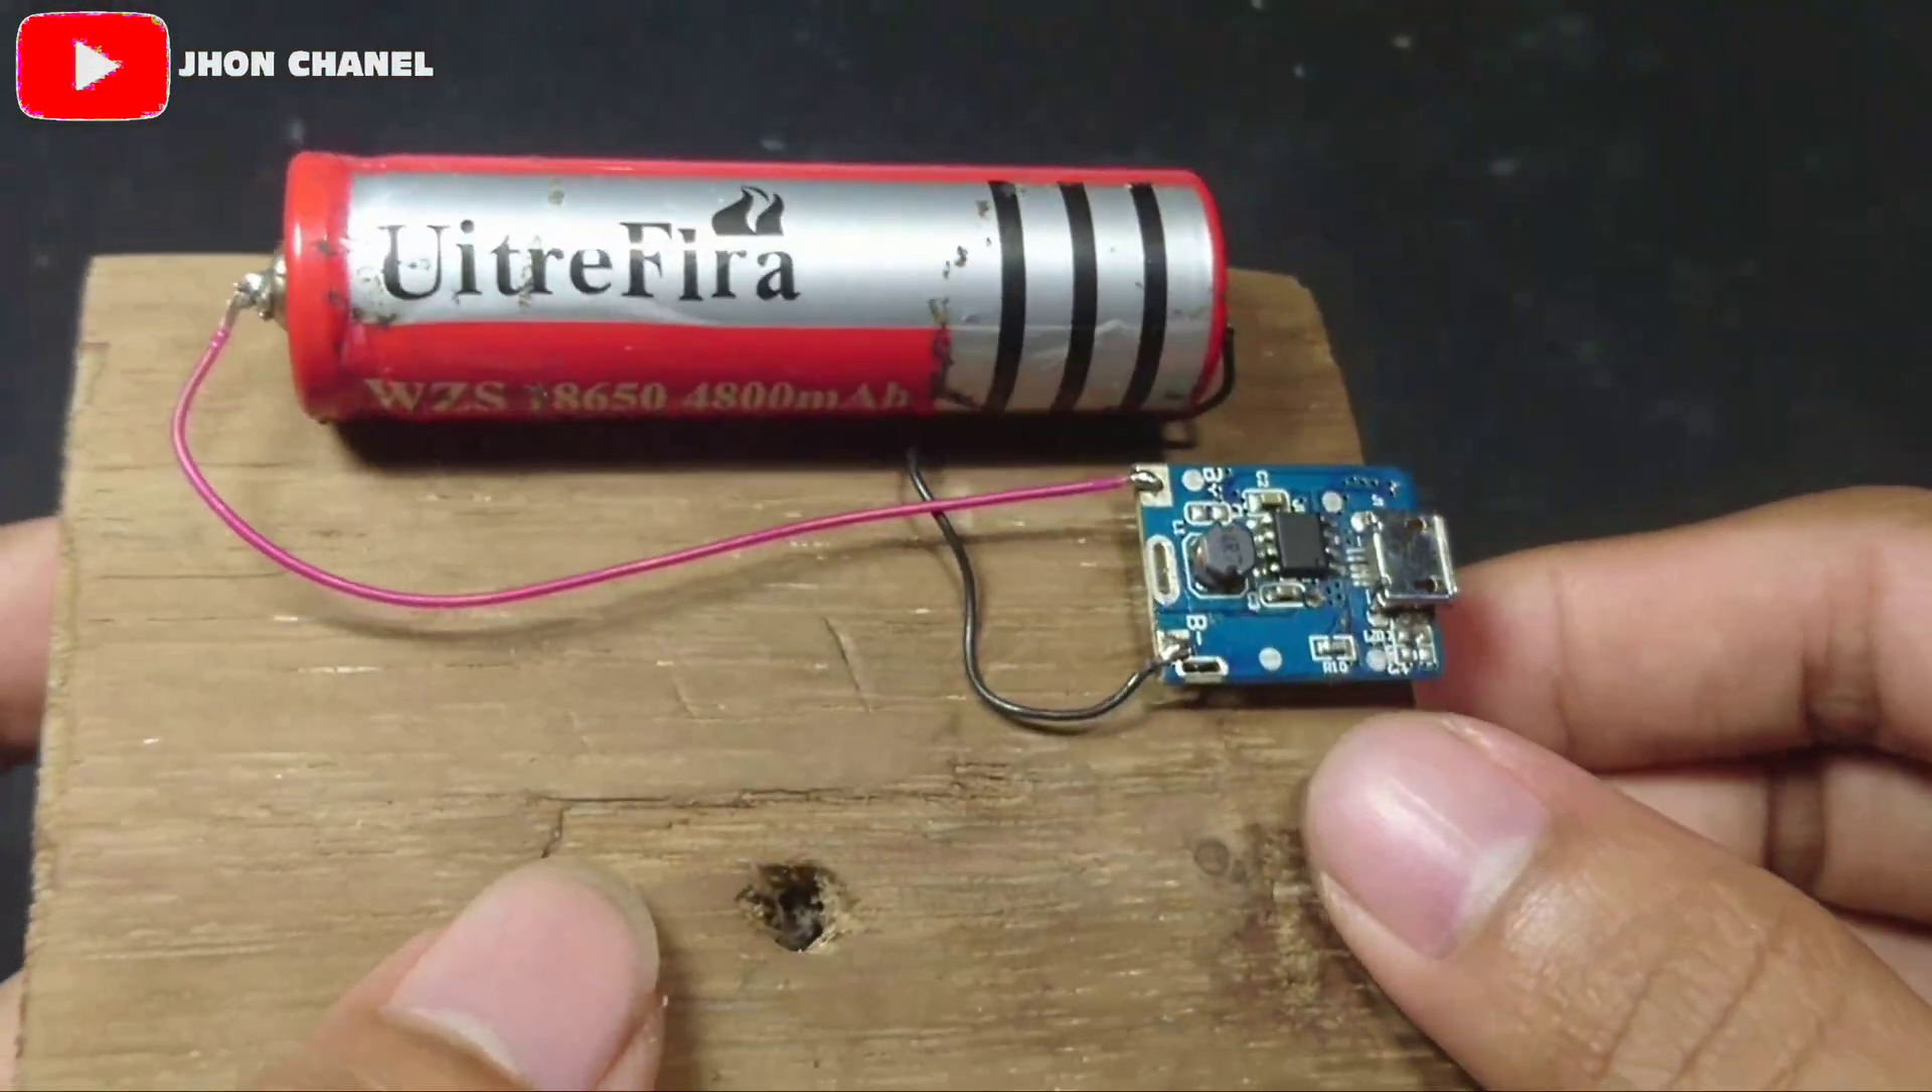Sudah kita pasang seperti ini teman-teman Untuk kabel-kabelnya ya.